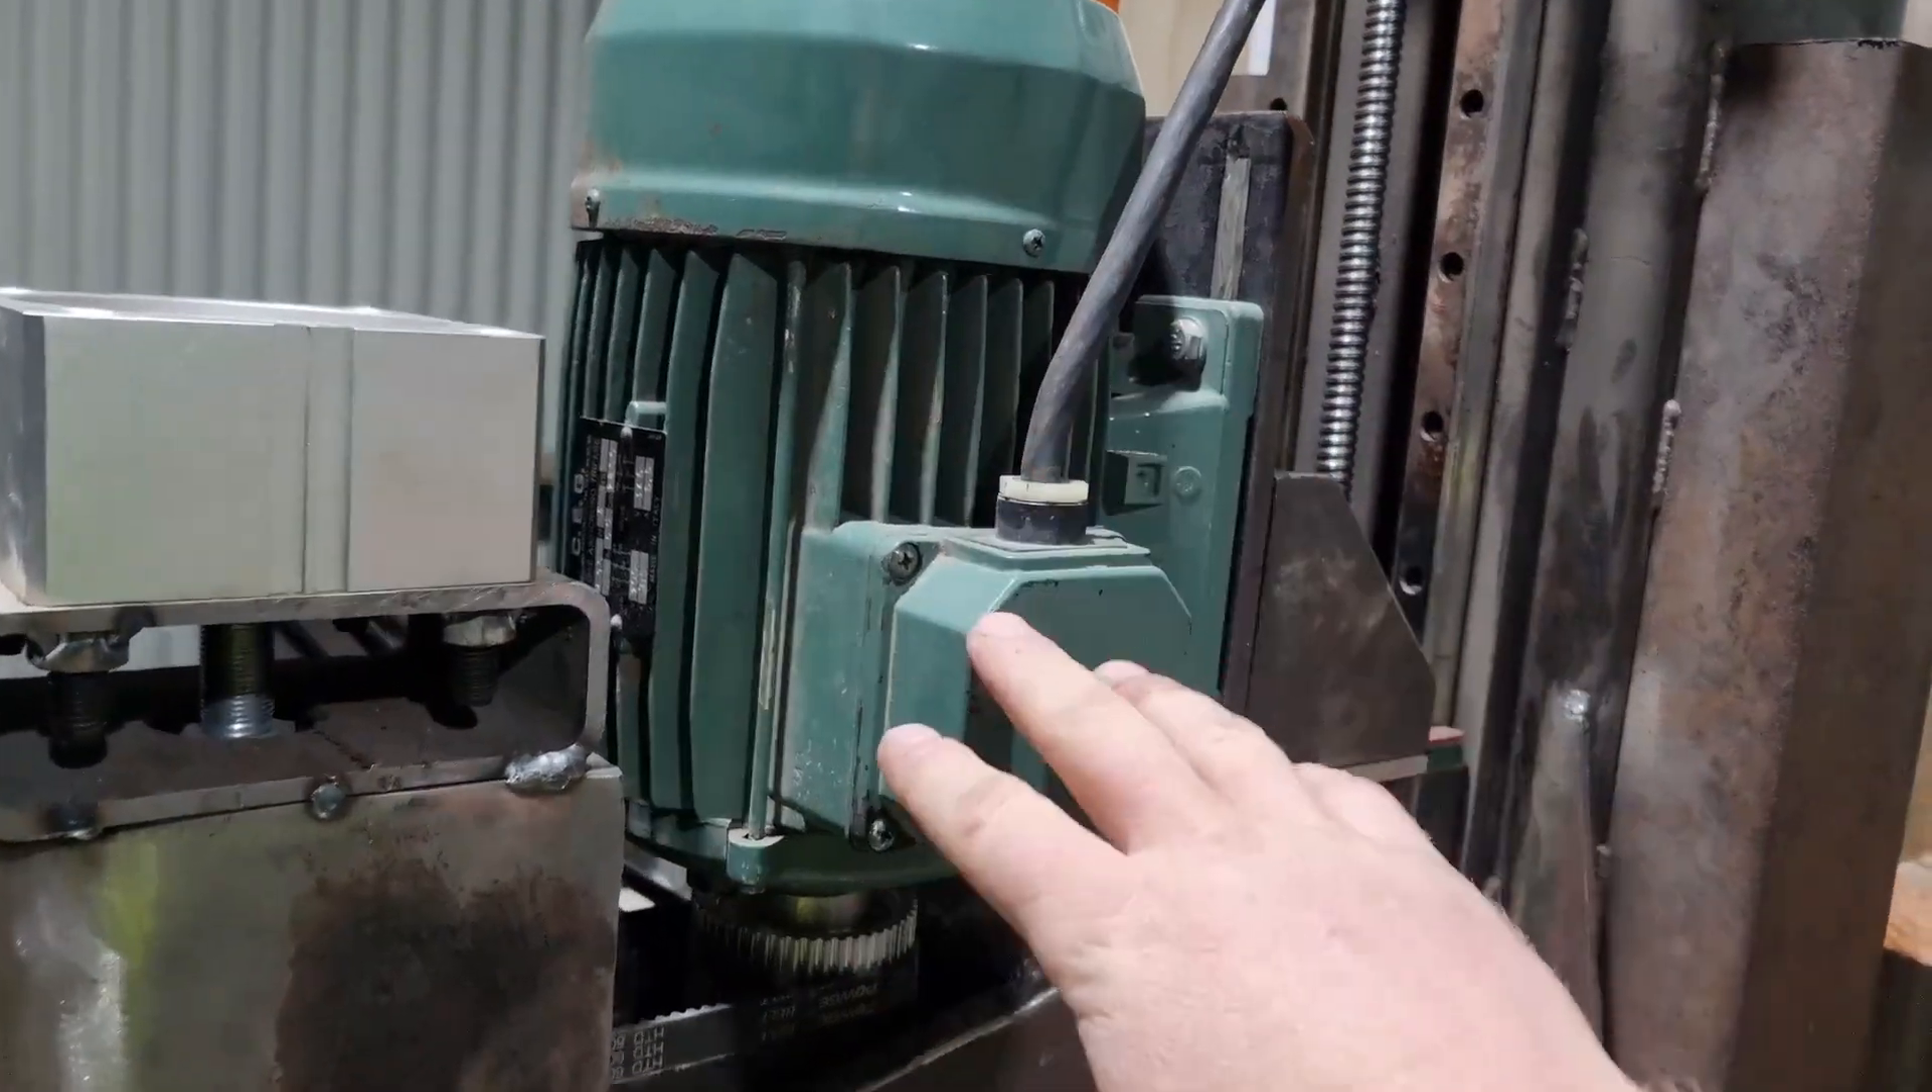Um i also went and mounted um the three horsepower ac motor.